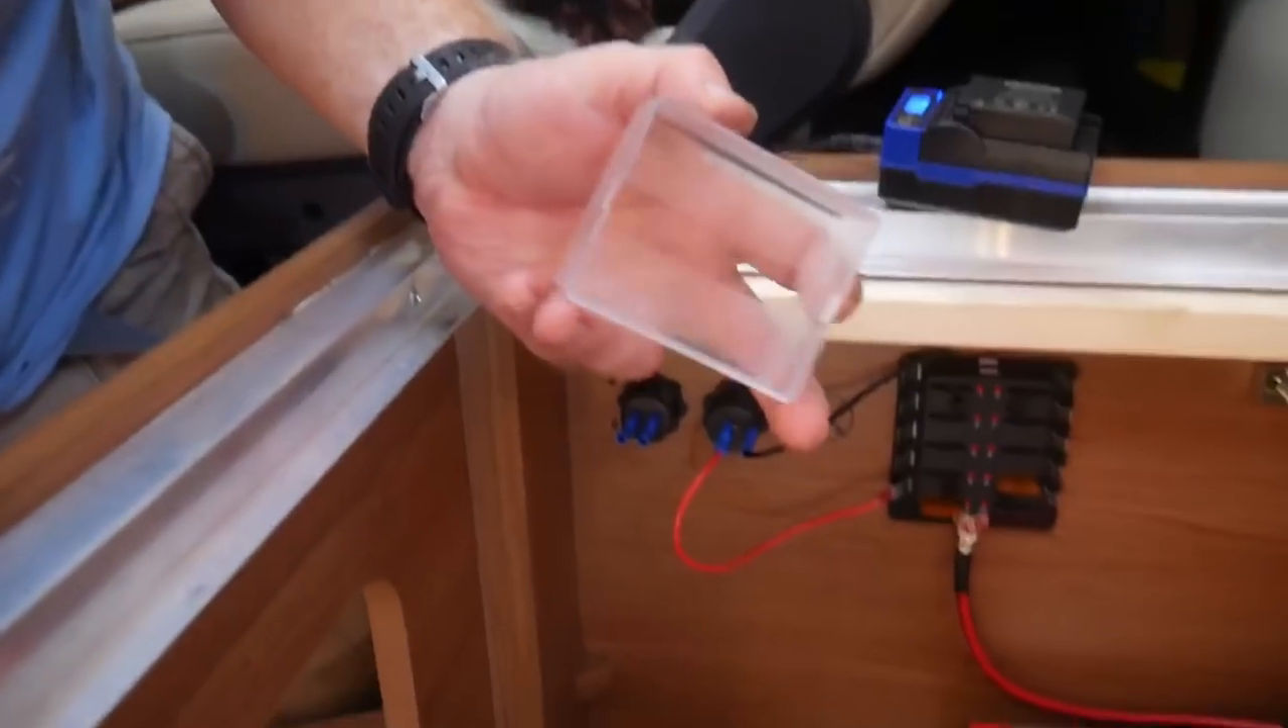This is the fuse box cover which I haven't put back on yet.